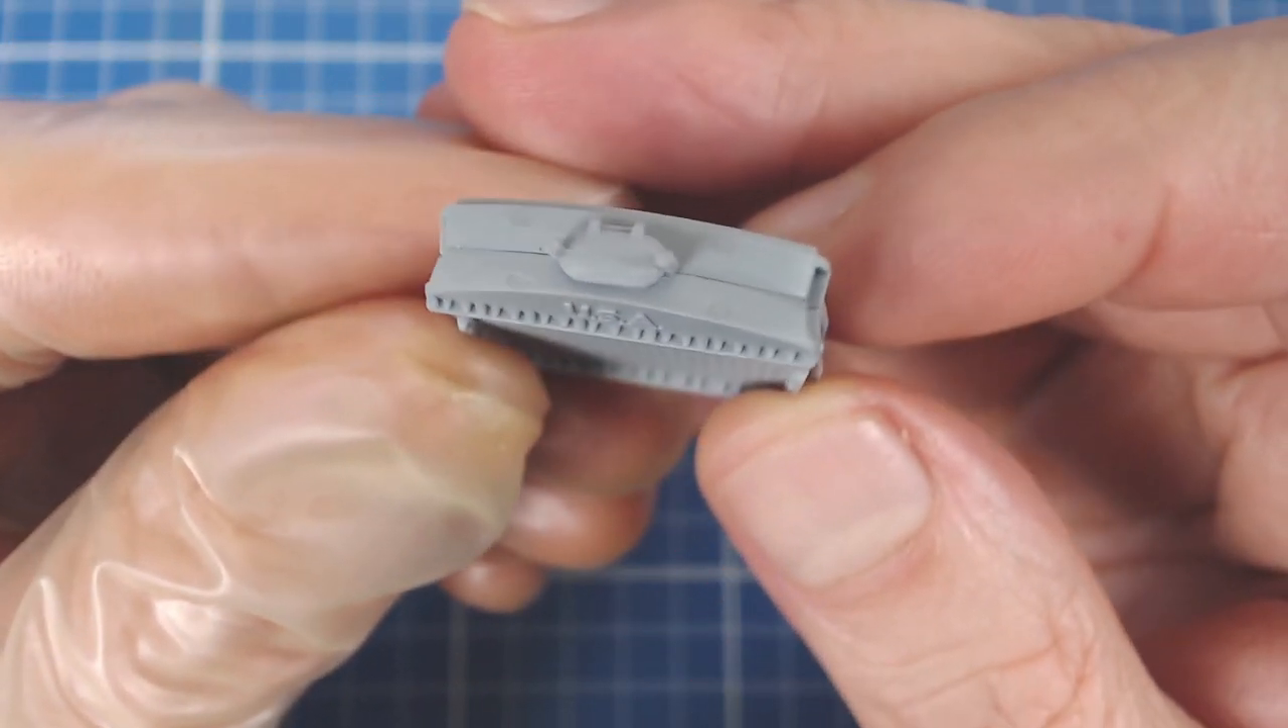However, the halves are poorly sculpted, and we're left with a nasty seam.